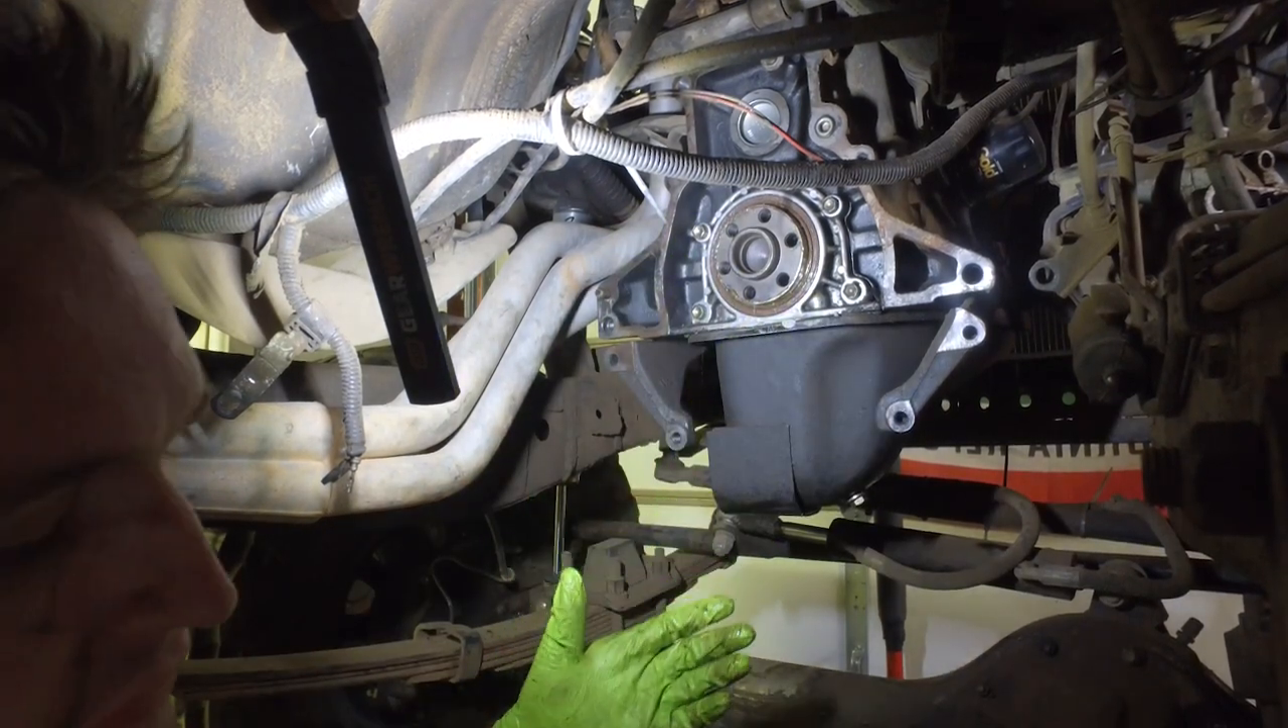Your seal is in, go ahead and wipe away the excess grease on your crankshaft there.